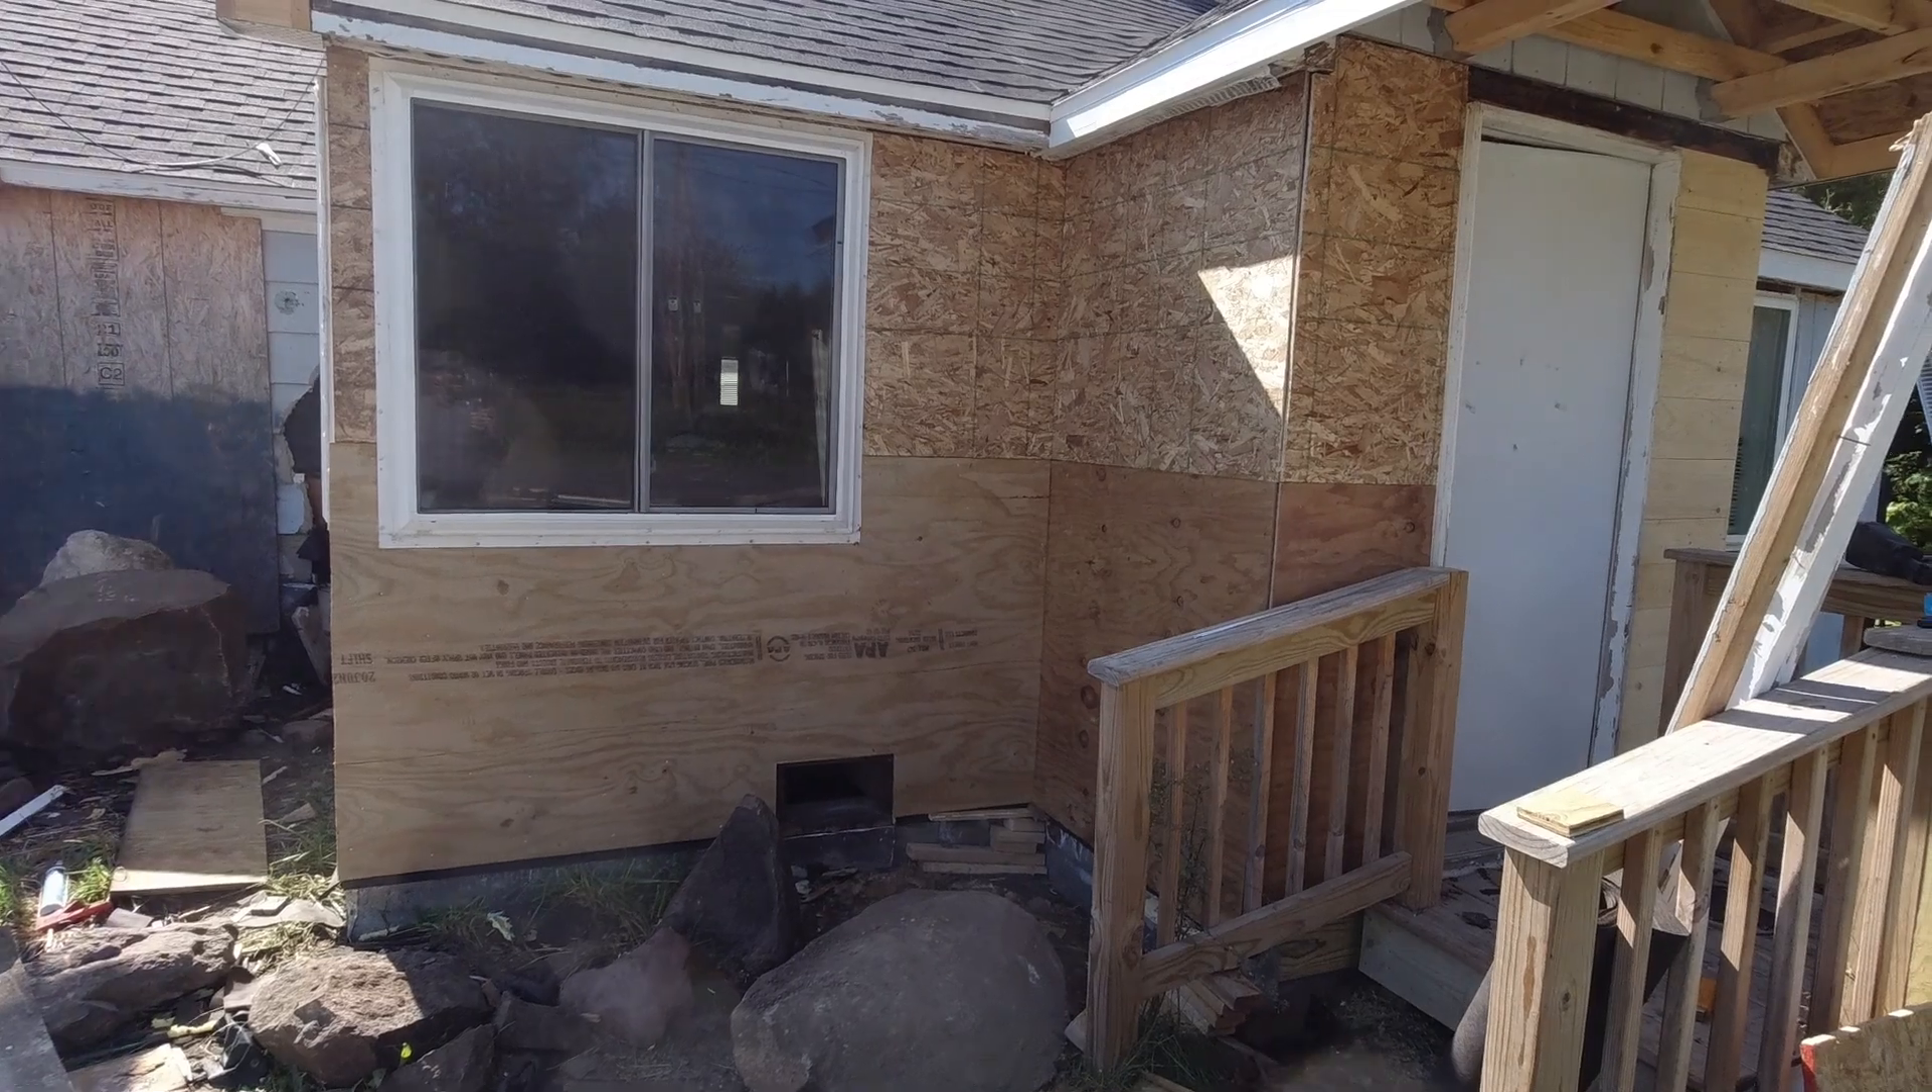And so you can see on this side over here i got this all done i got this all osb and and treated plywood and i got the window back in there.